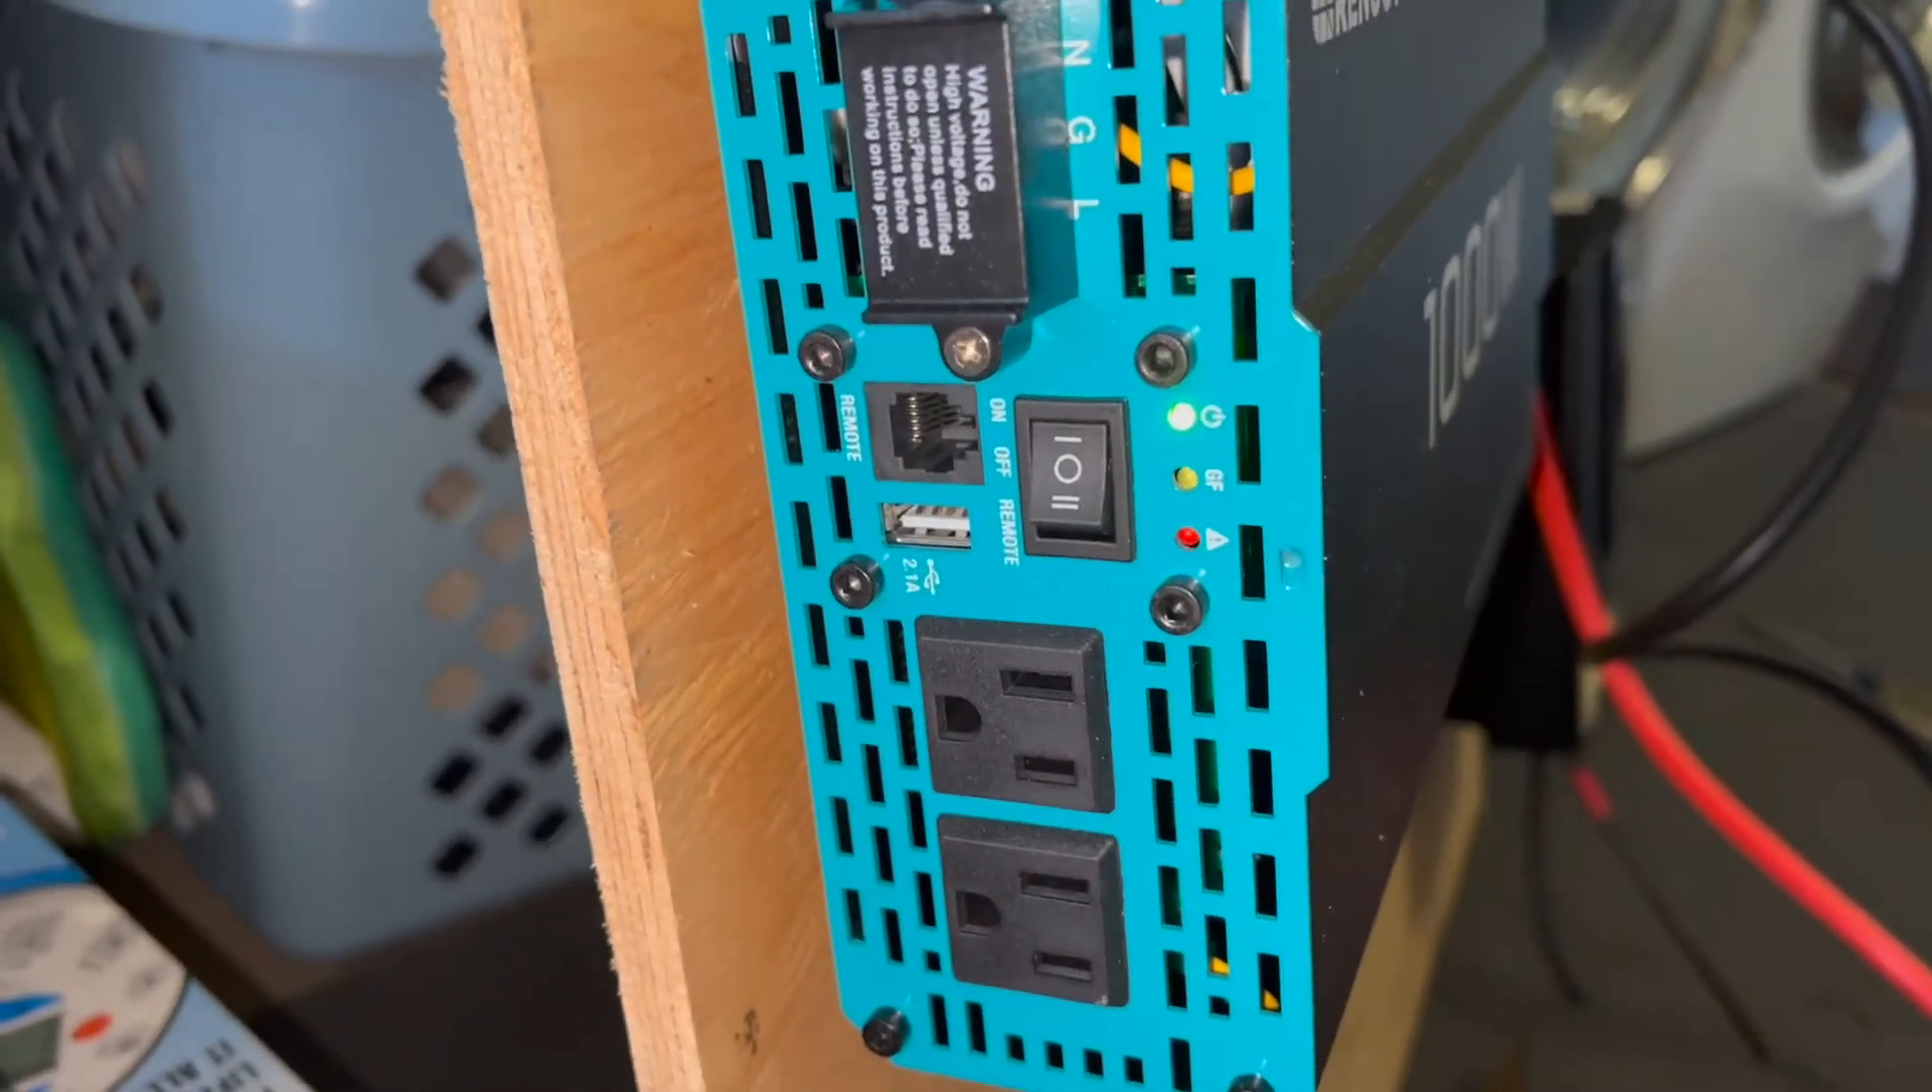I don't have the remote connected at this point.